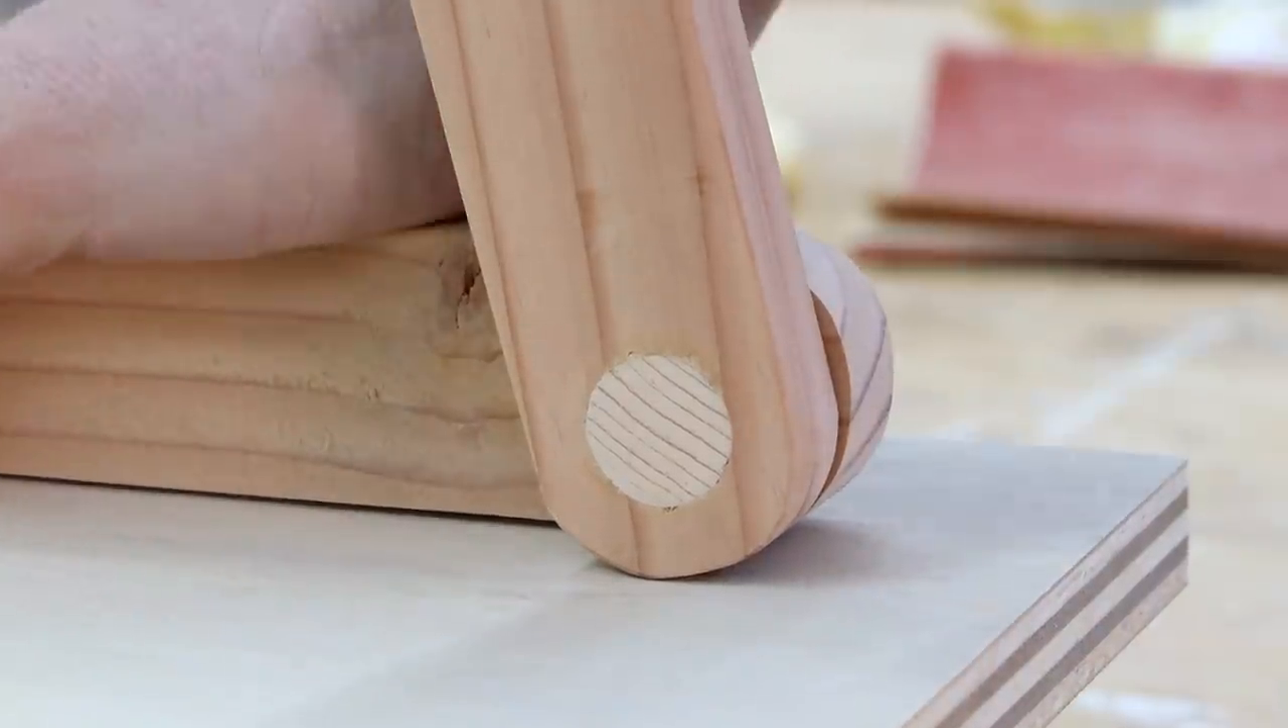Yeah here you can see what's happening is this rounded area here is bumping against that top.